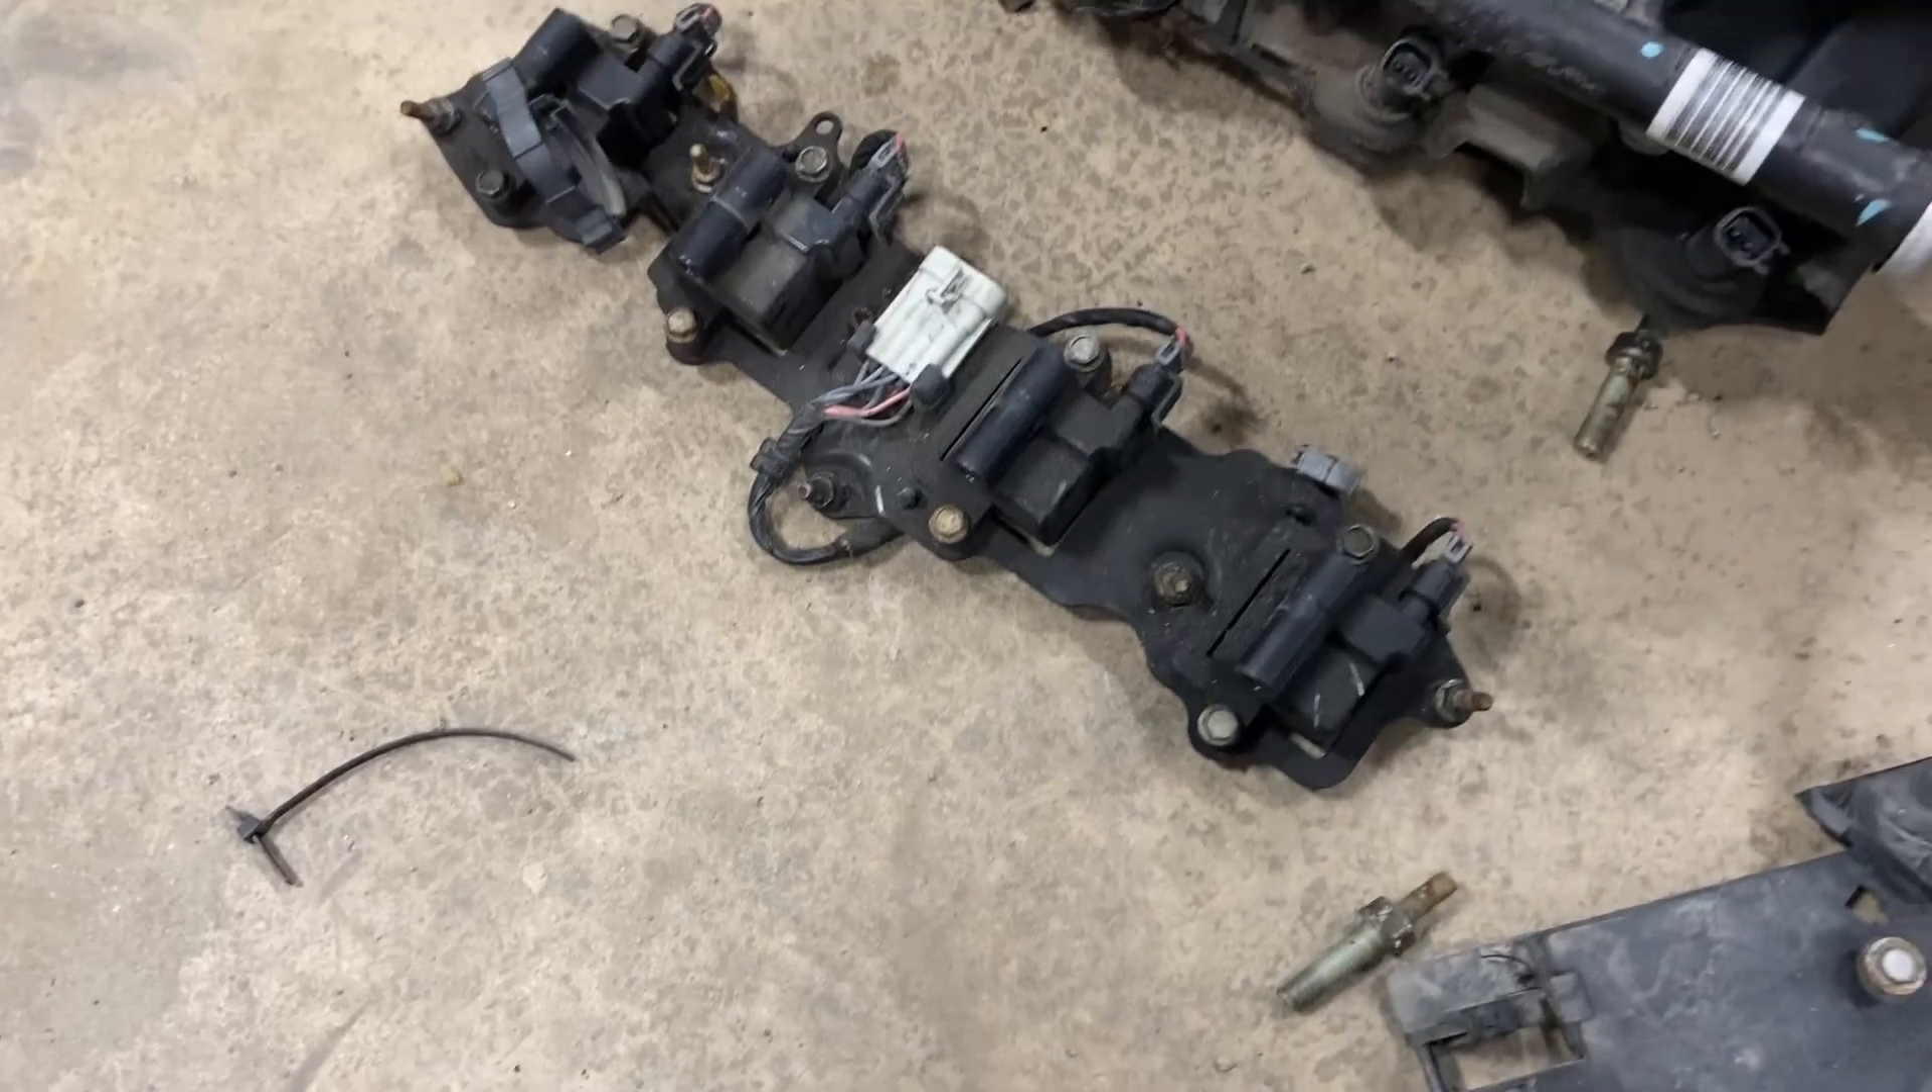Uh we took the coil packs off.